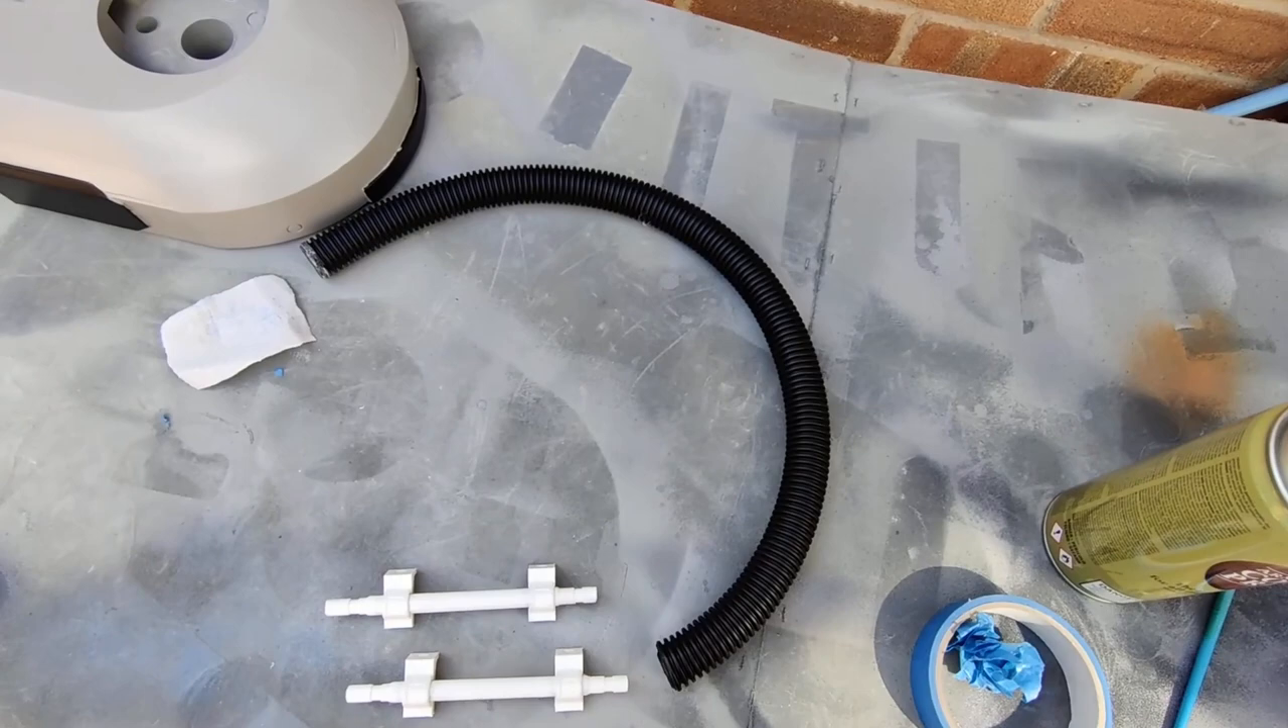The only other thing I haven't done are the hoses on the back of the foot shells.